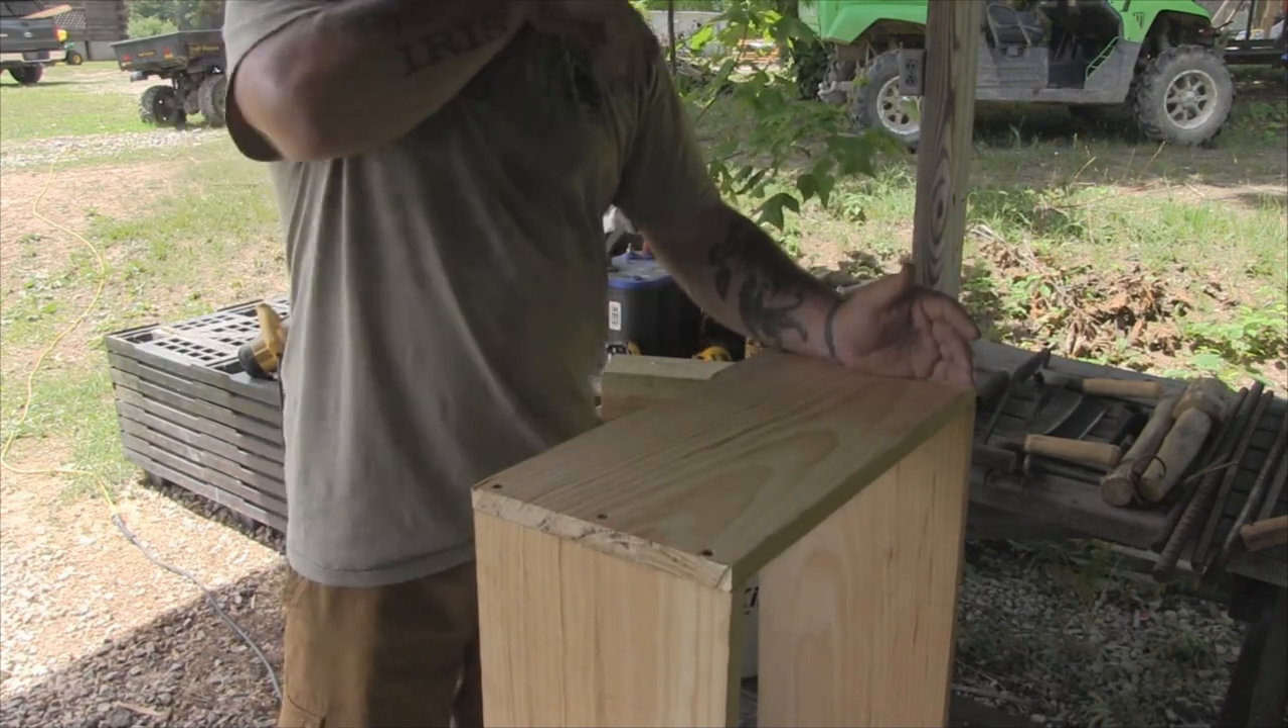I've got a very simple two boards butted up and that's where they go.